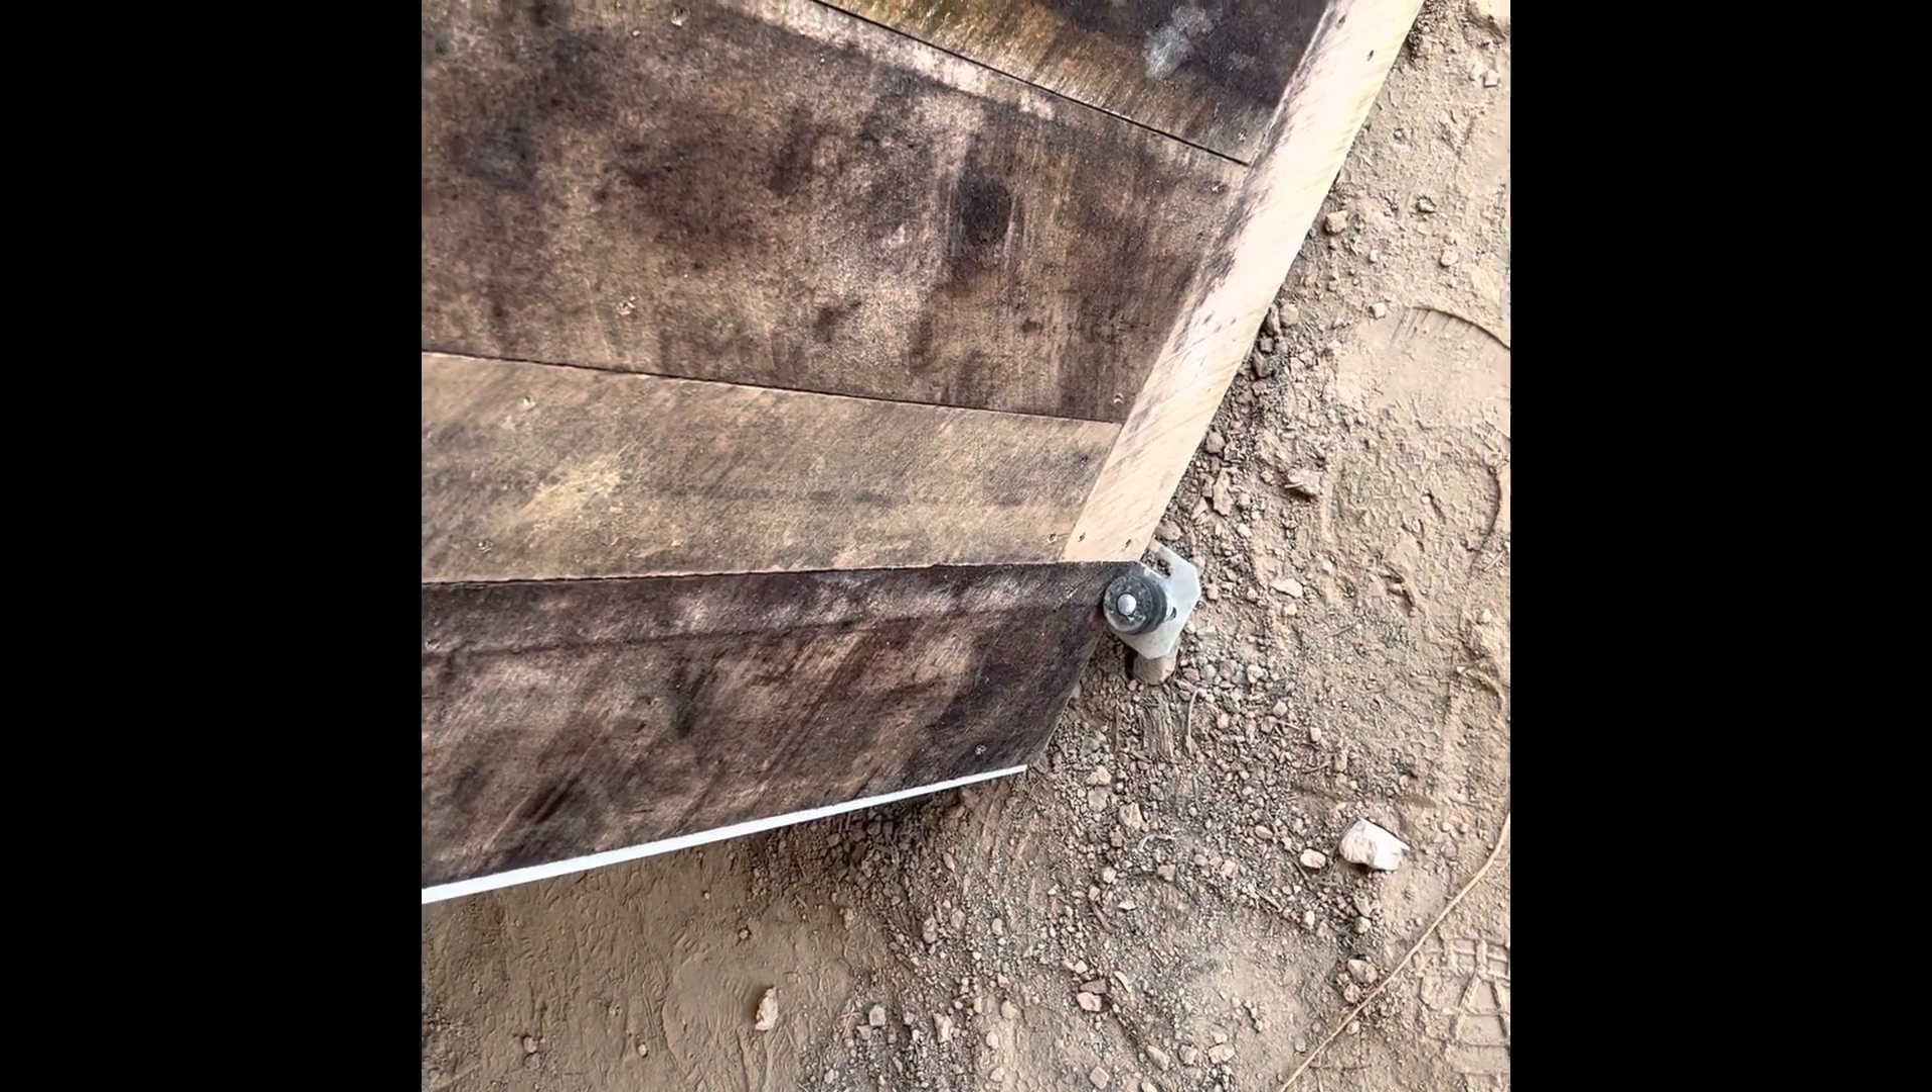We also put a stay roller here at the bottom.